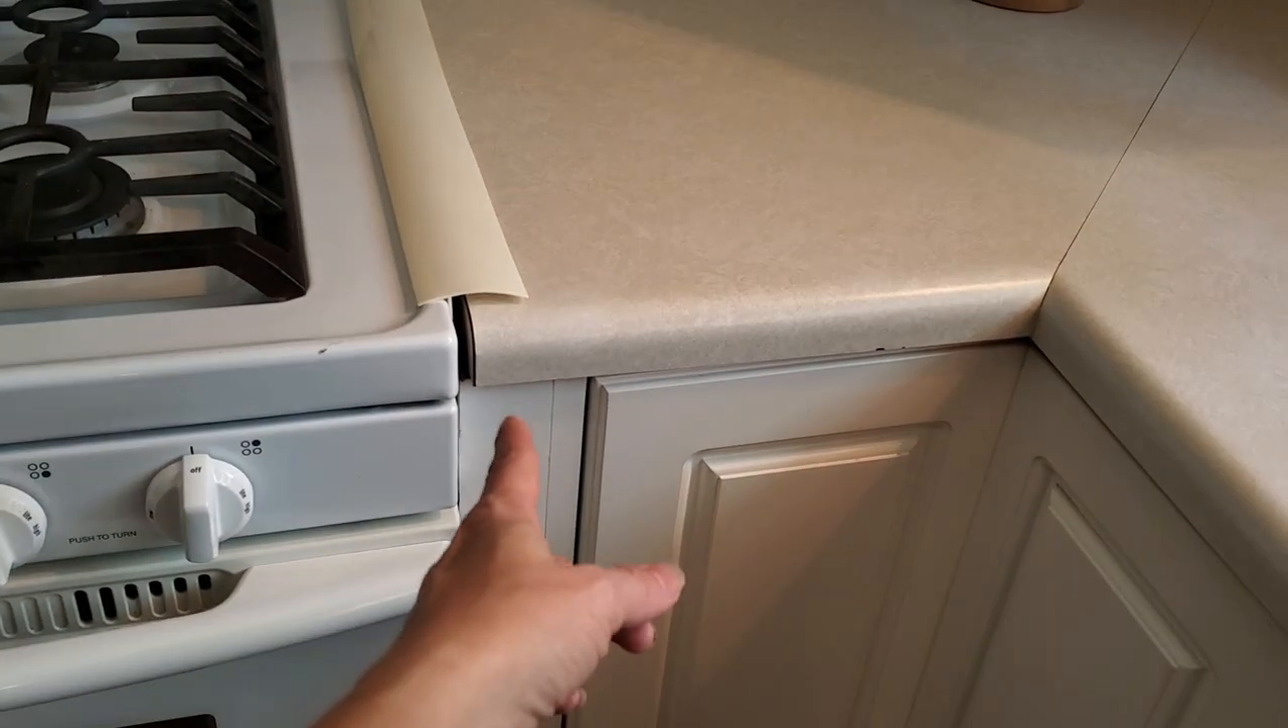But the countertop is cut too short and so they have one of those goofy rubber things there.